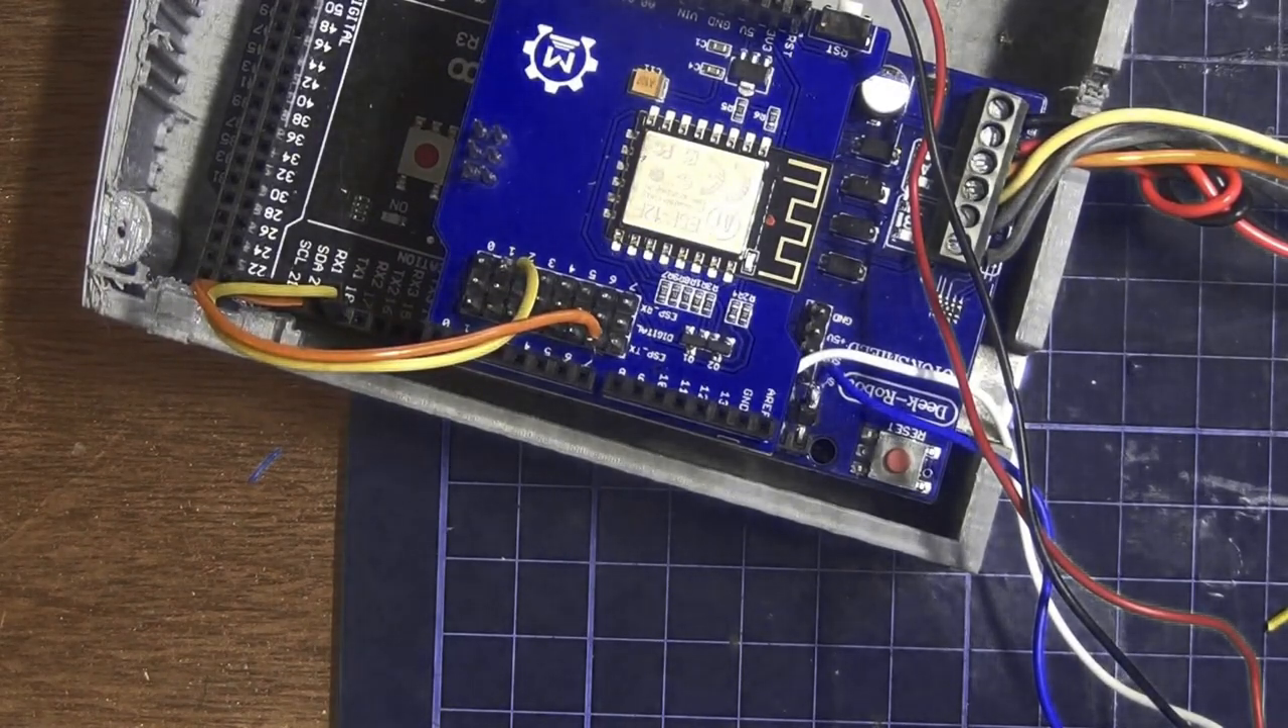So as you can see the WiFi module is mounted.